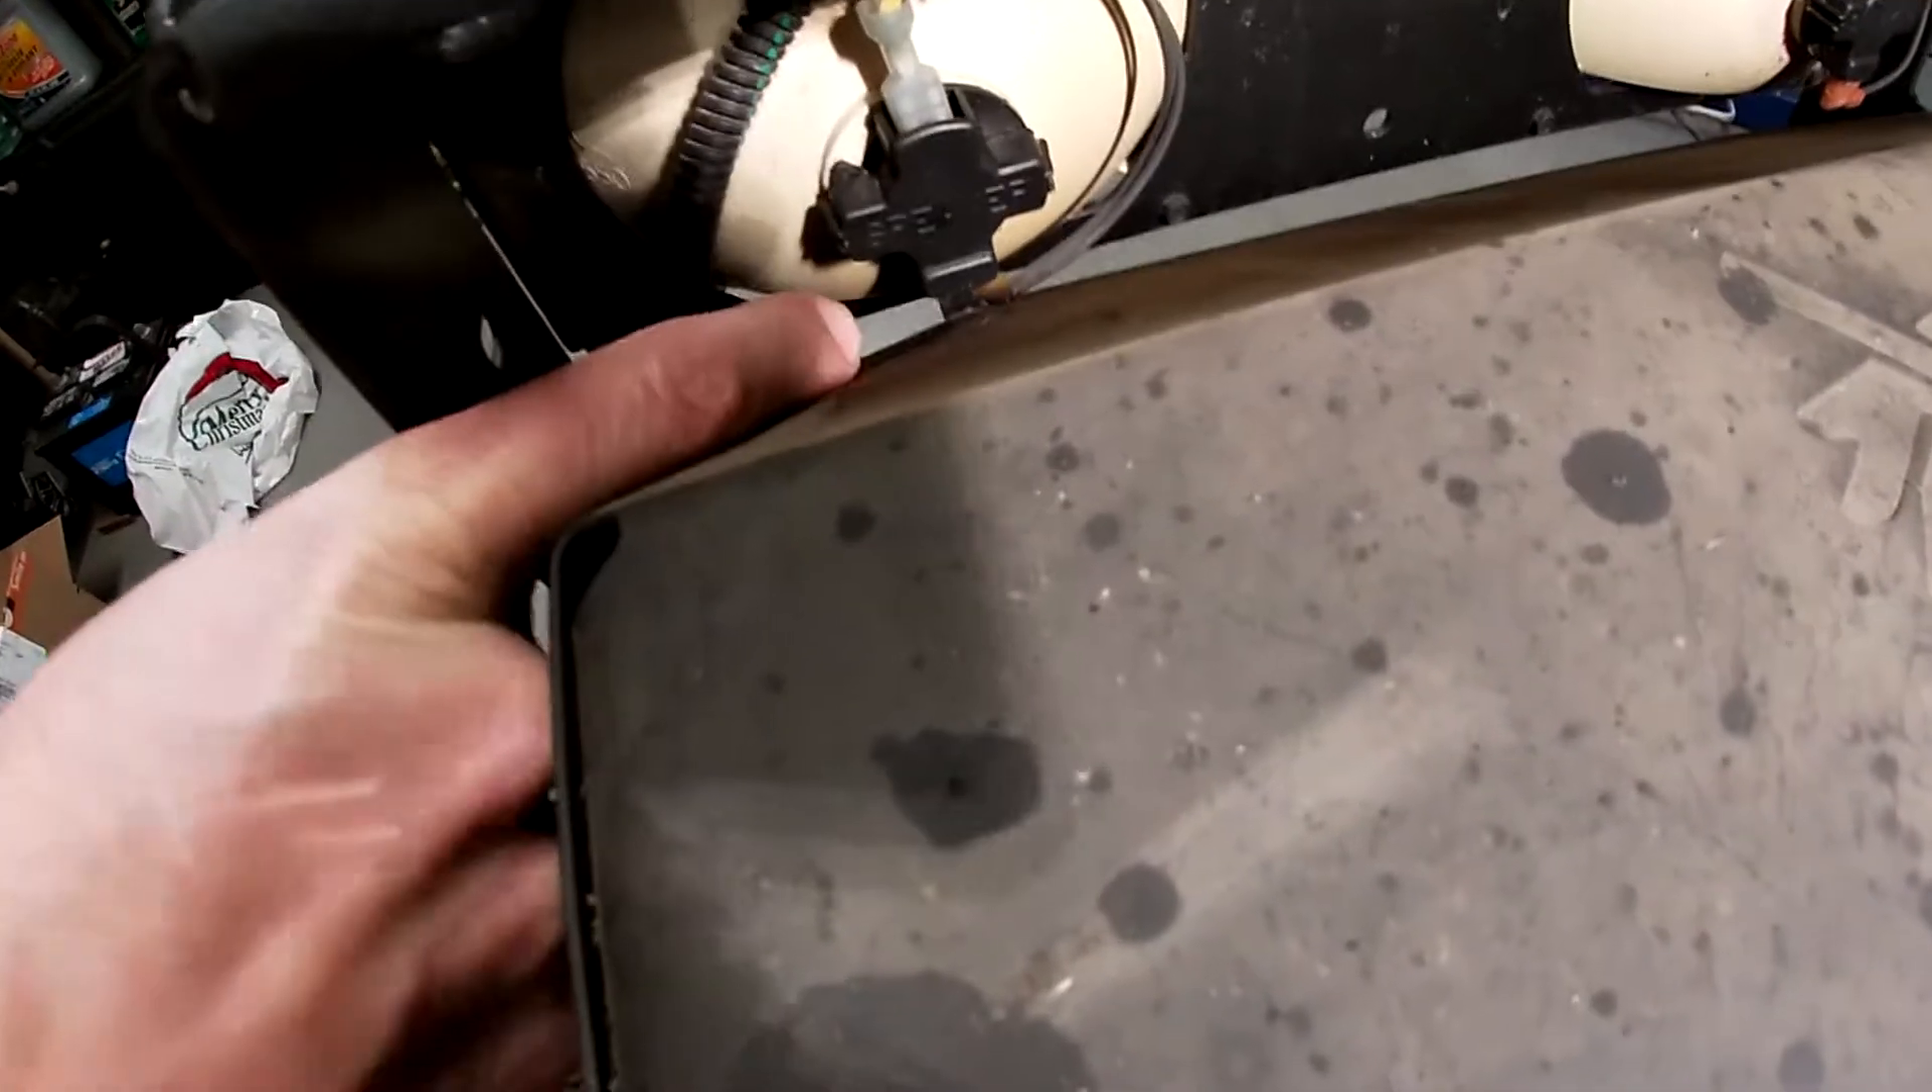This connector for the headlight is melted it's practically touching in fact it probably has been touching this heat shield here.